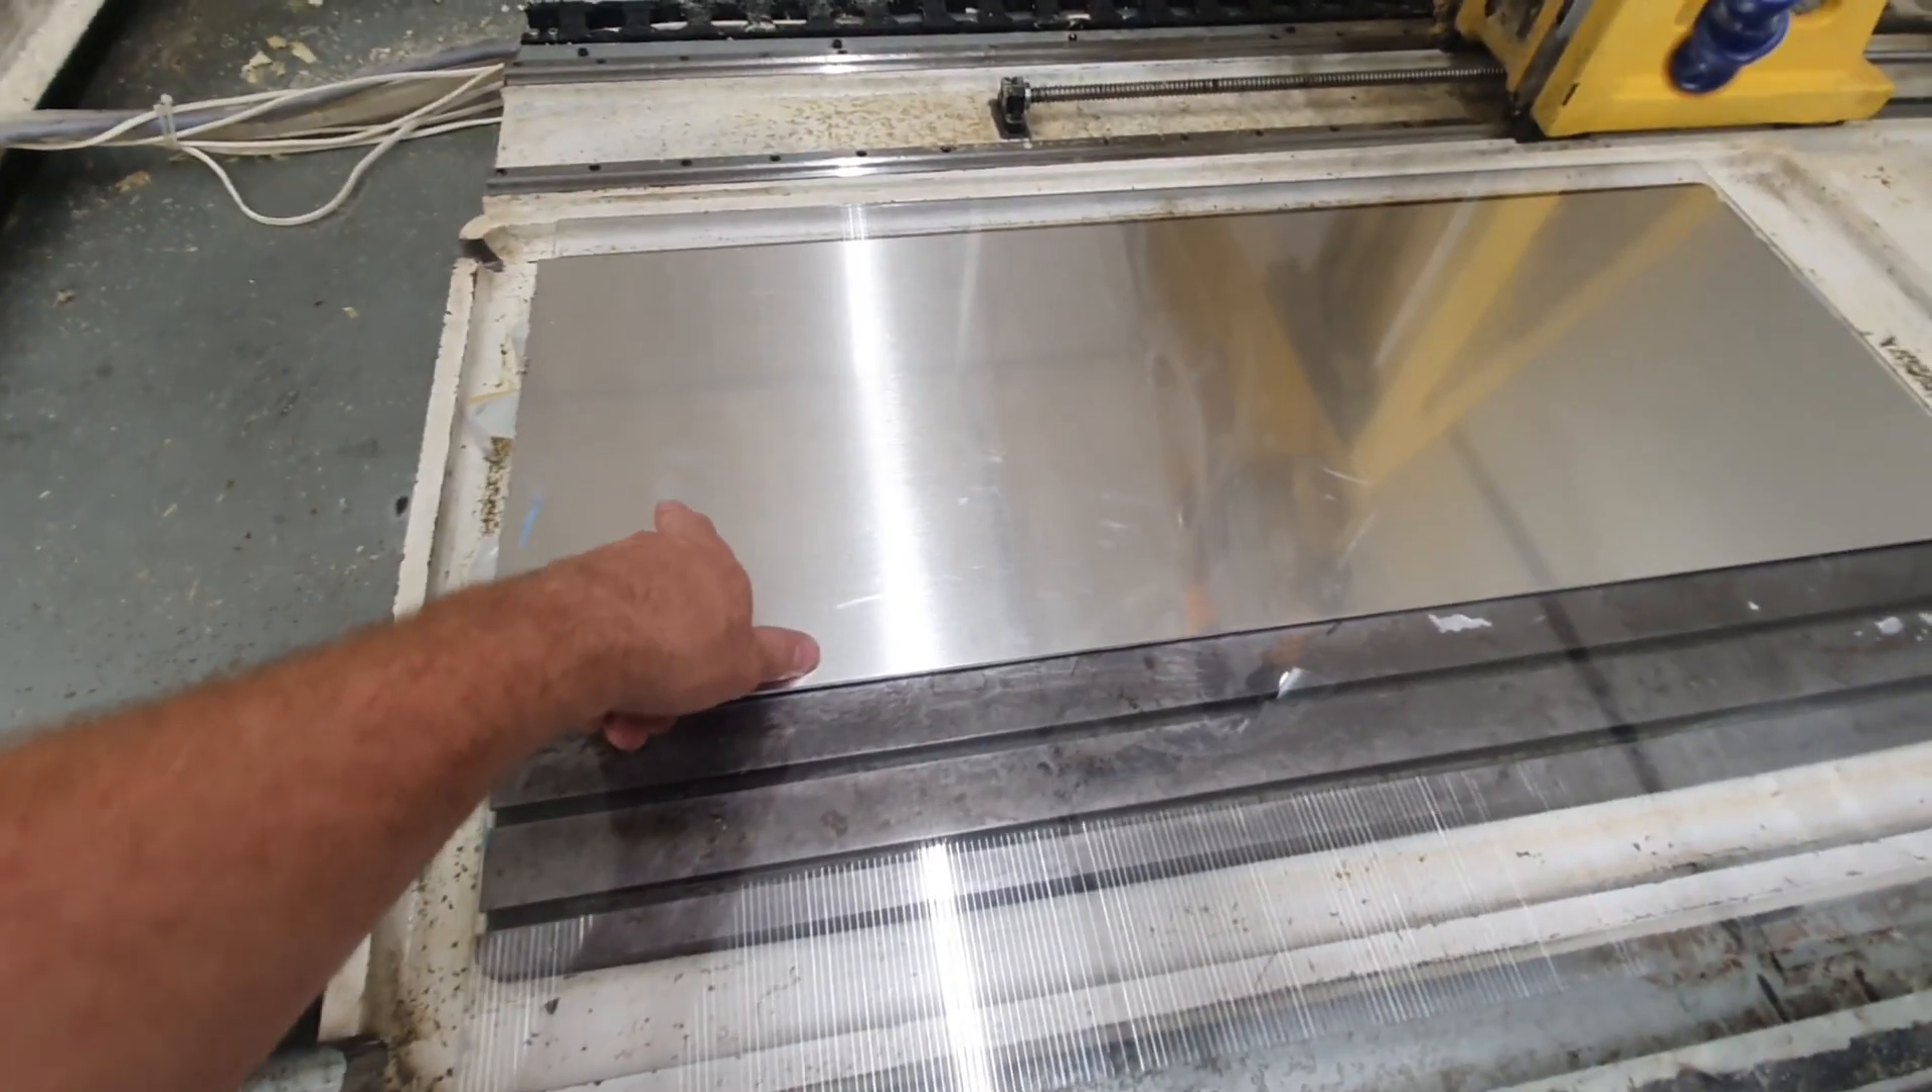La tôle est en place je vais régler les coordonnées 0.